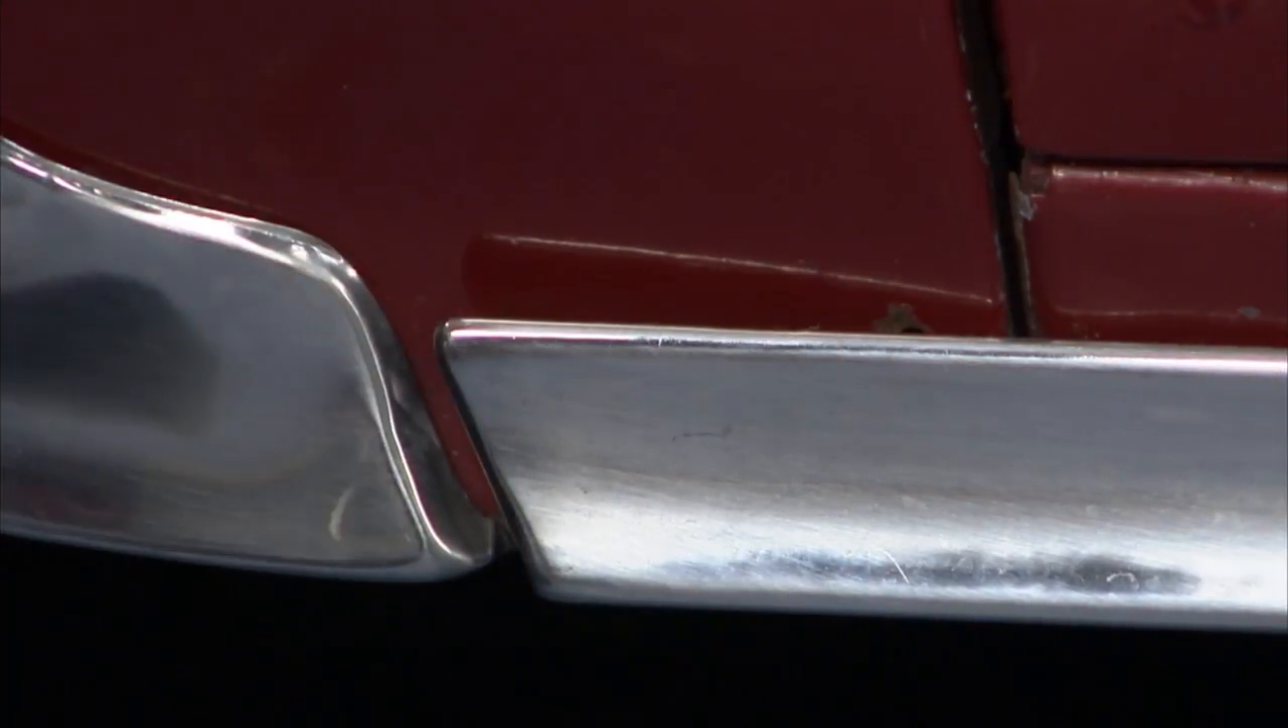I've got a pretty big gap.